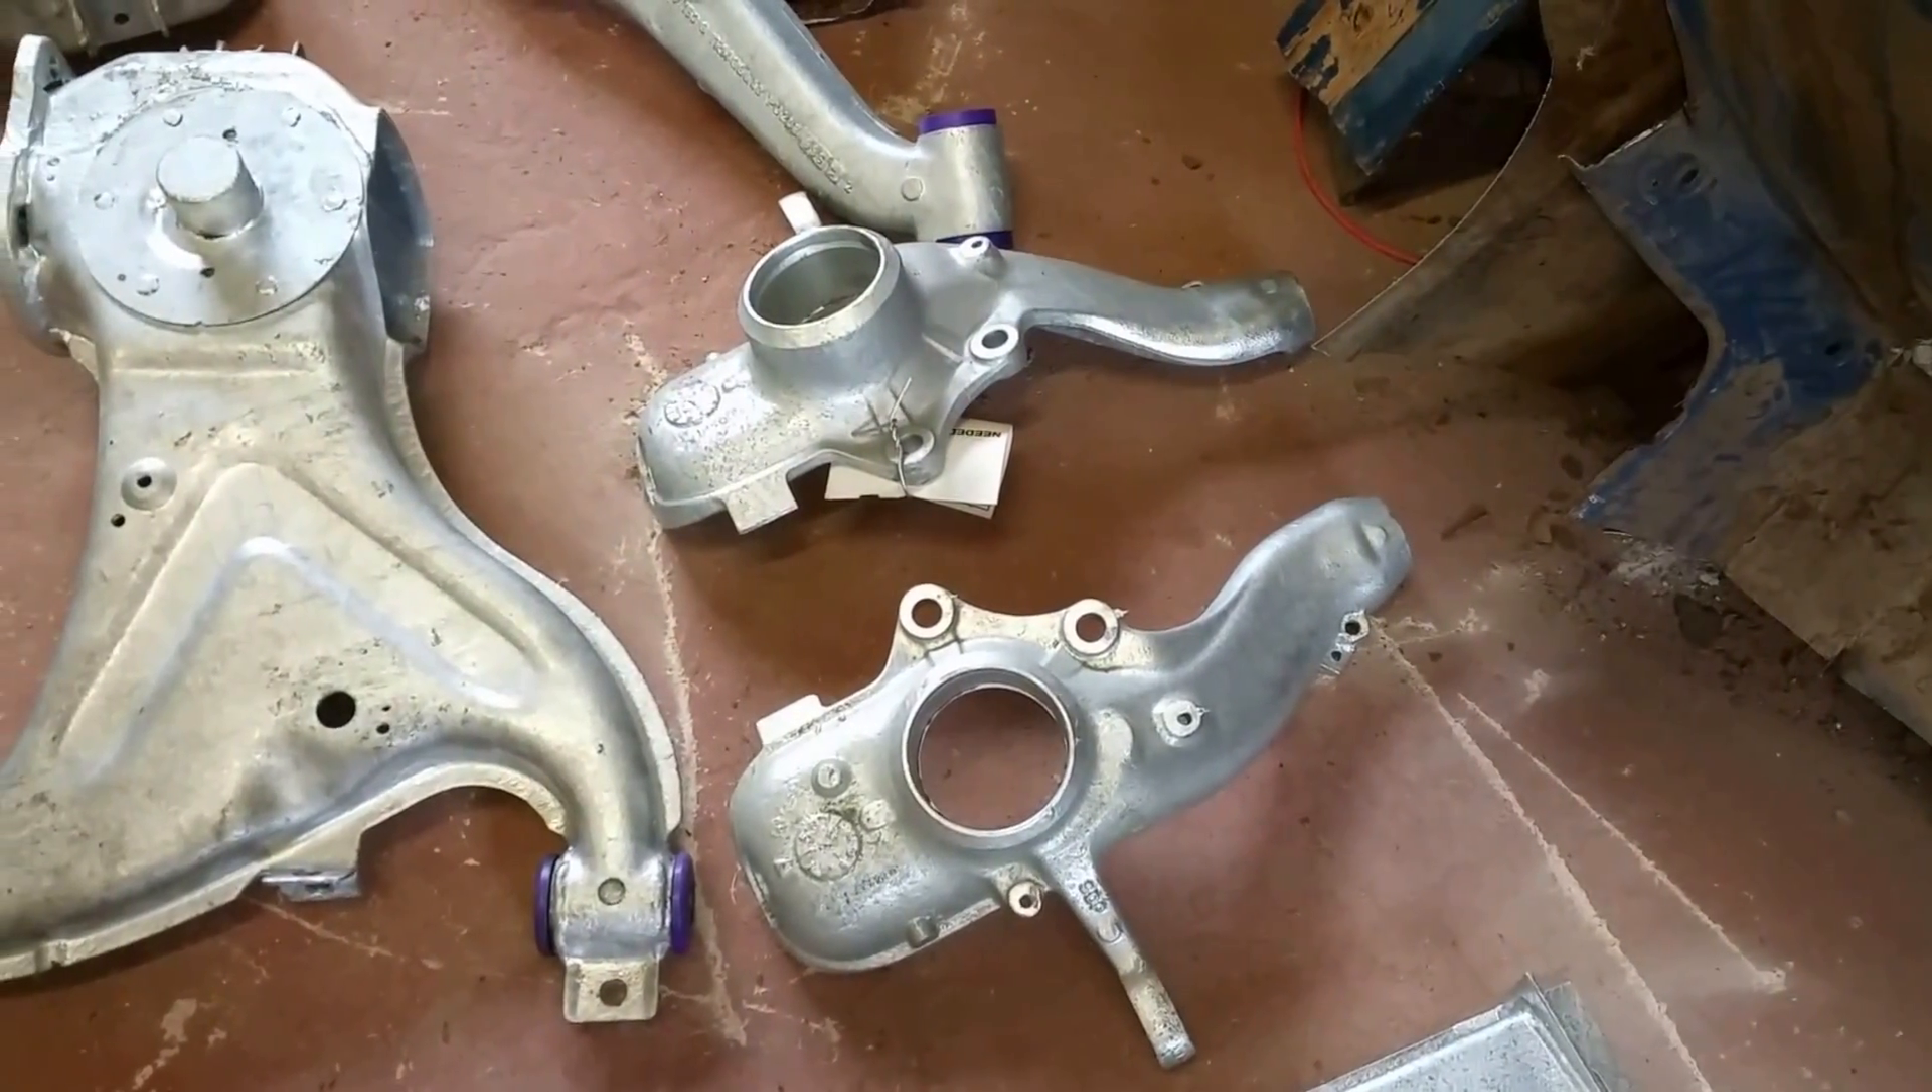I've got to still put the bearings into the front uprights after I've removed the gal from inside the bearing housing with hydrochloric acid.